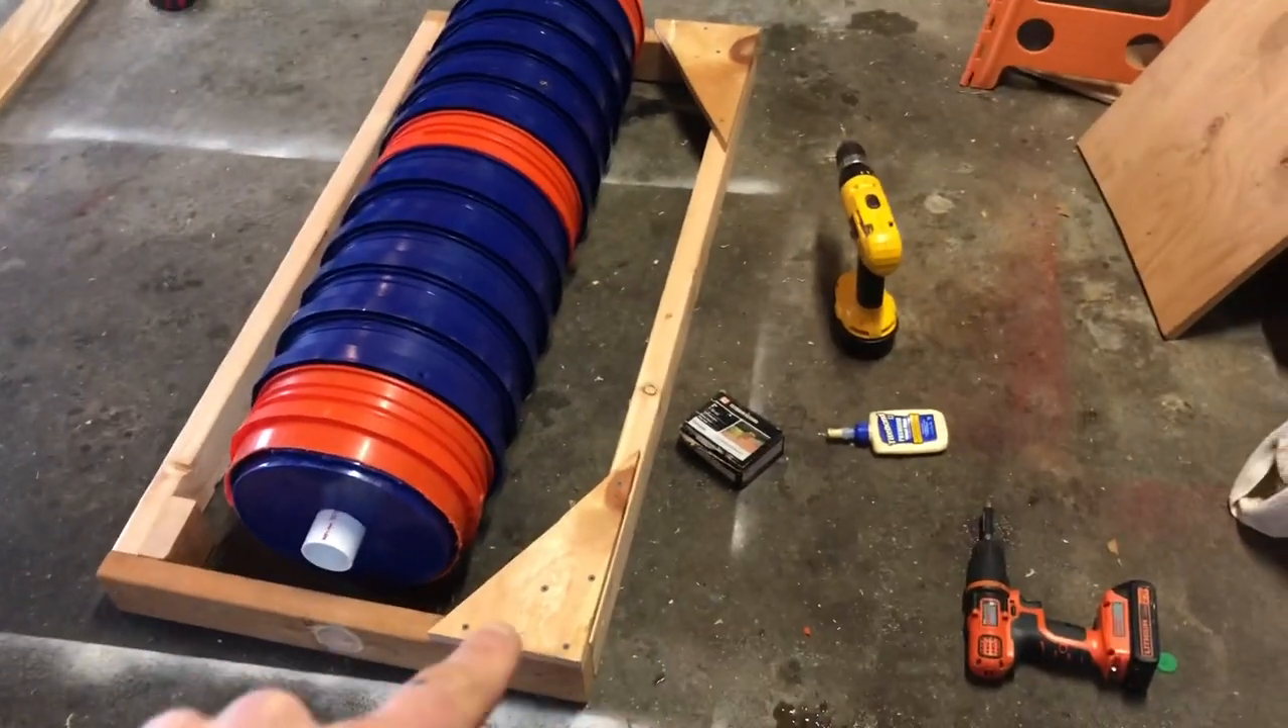So i'm calling it a day here at the end of day two and uh we have our frame and we are reinforcing it you can see the back triangle pieces are in.